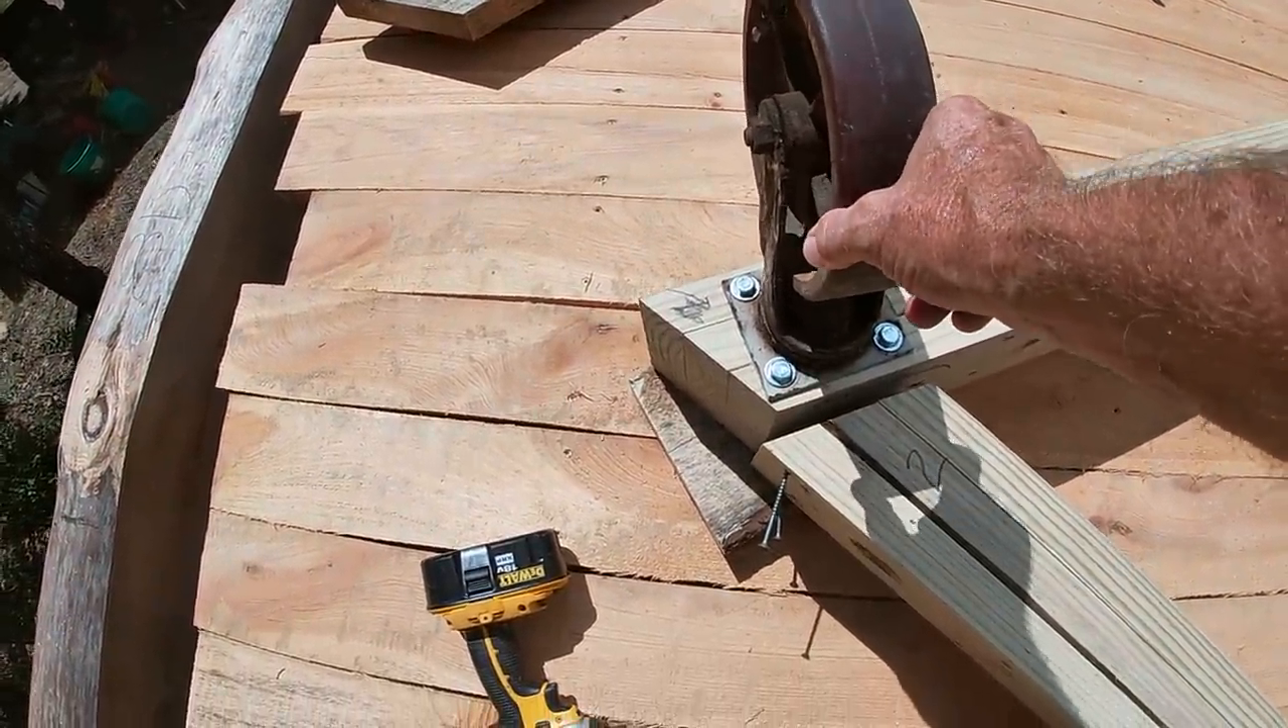I've got my casters on there and I've got them bolted on with some half inch about three-eighths lag bolts.